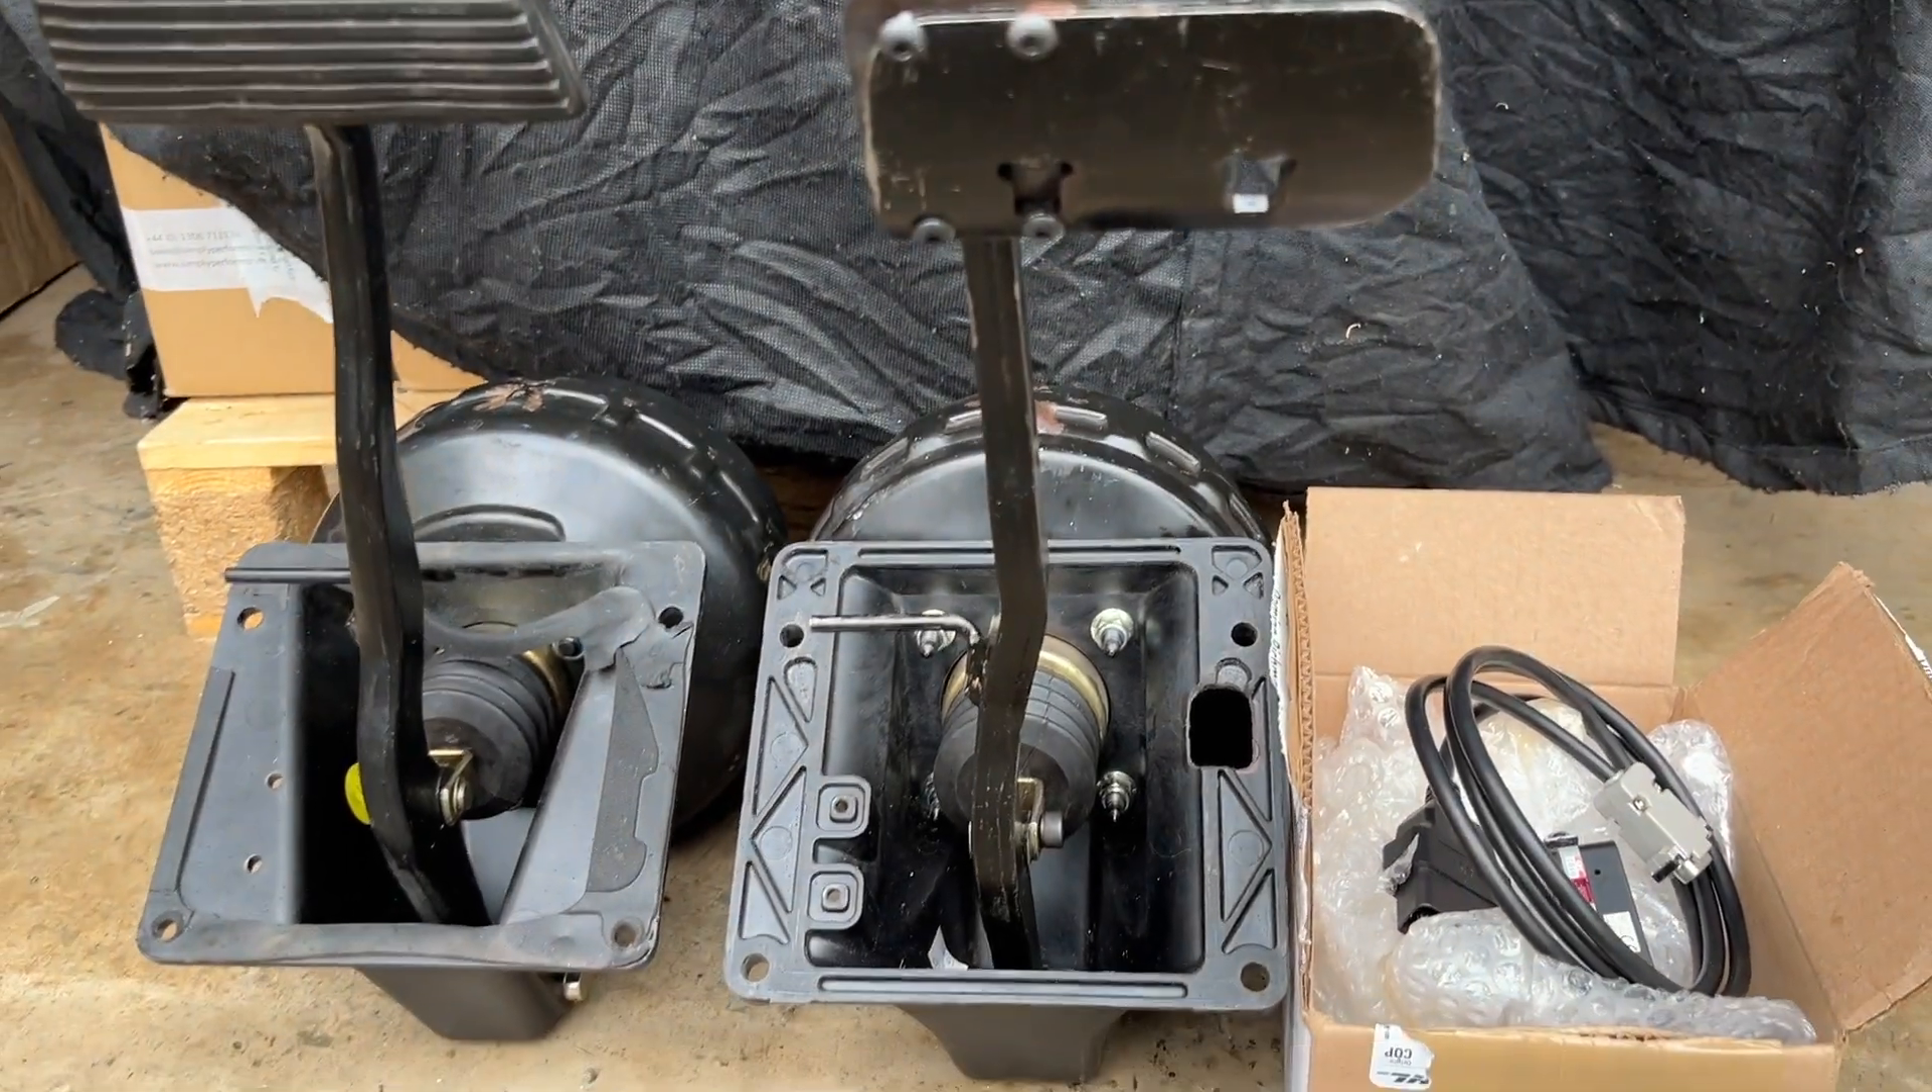I've attached an old brake pedal pad.